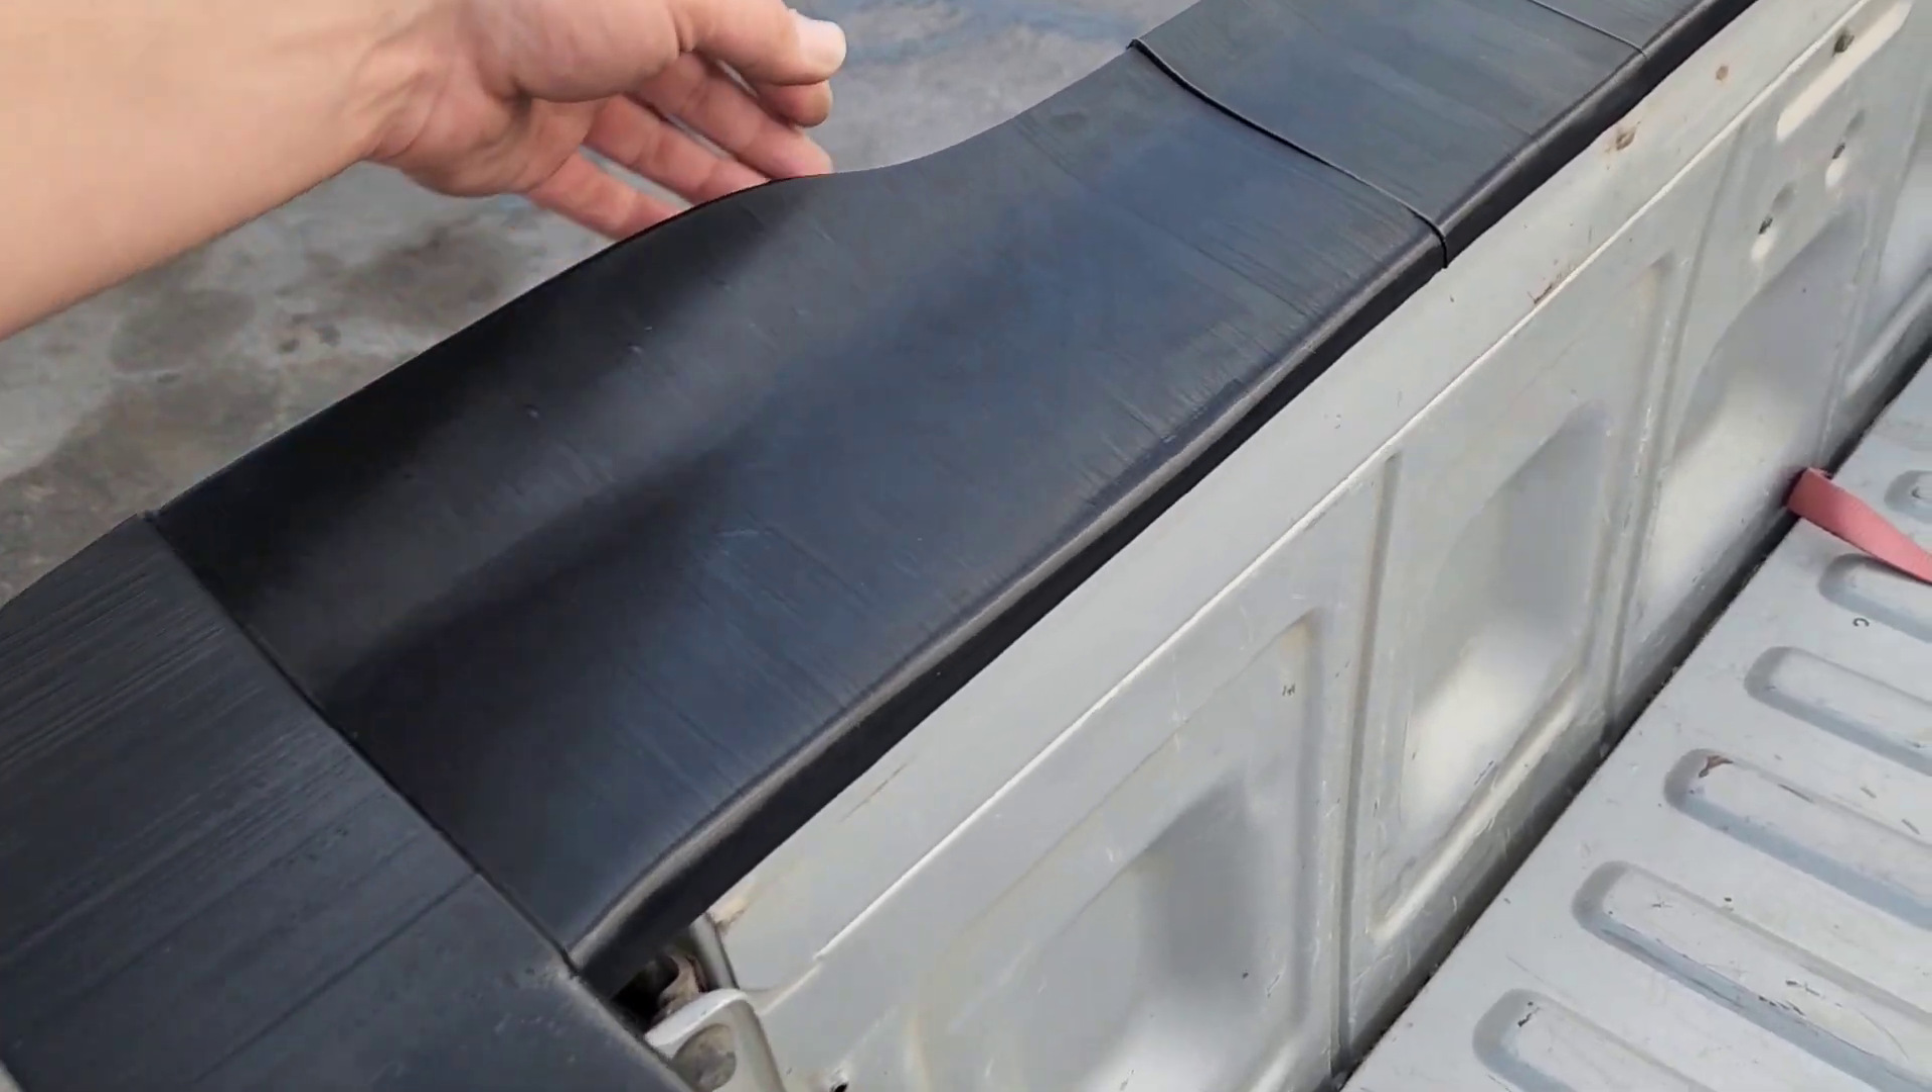Okay so now we got all our pieces down and lined up super nice.